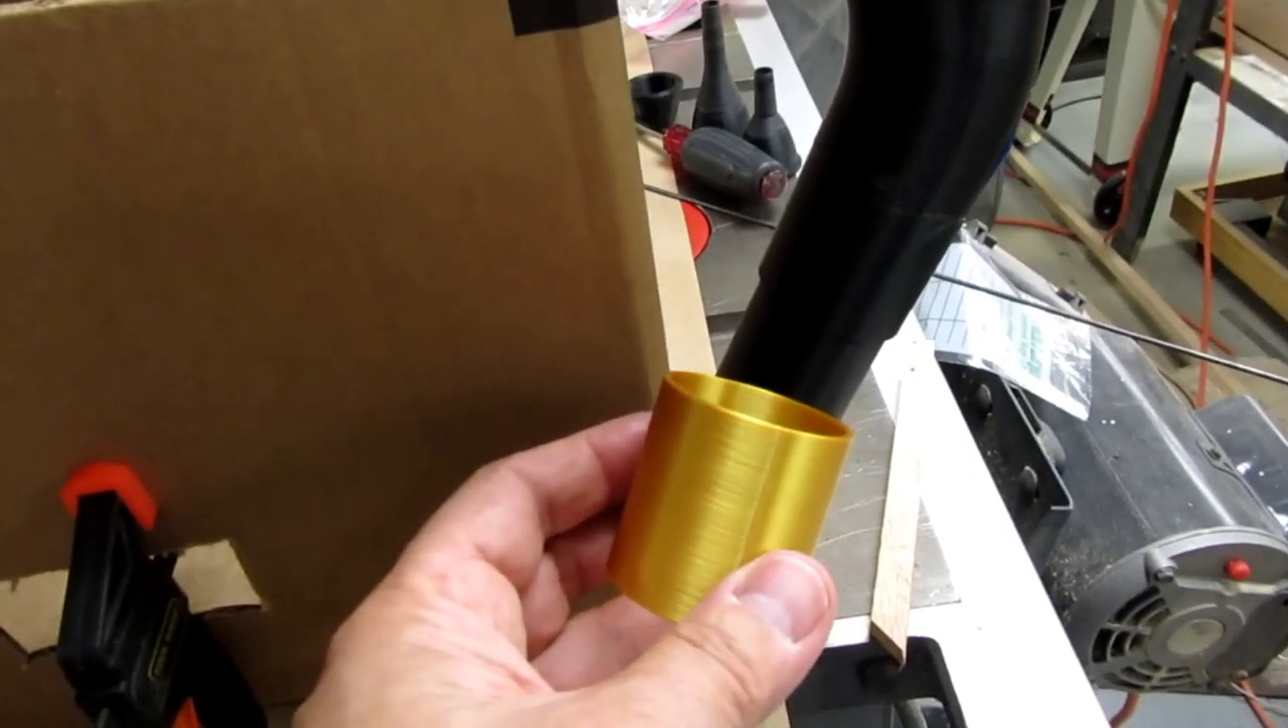I didn't think to put the the ring on here at this point in time.